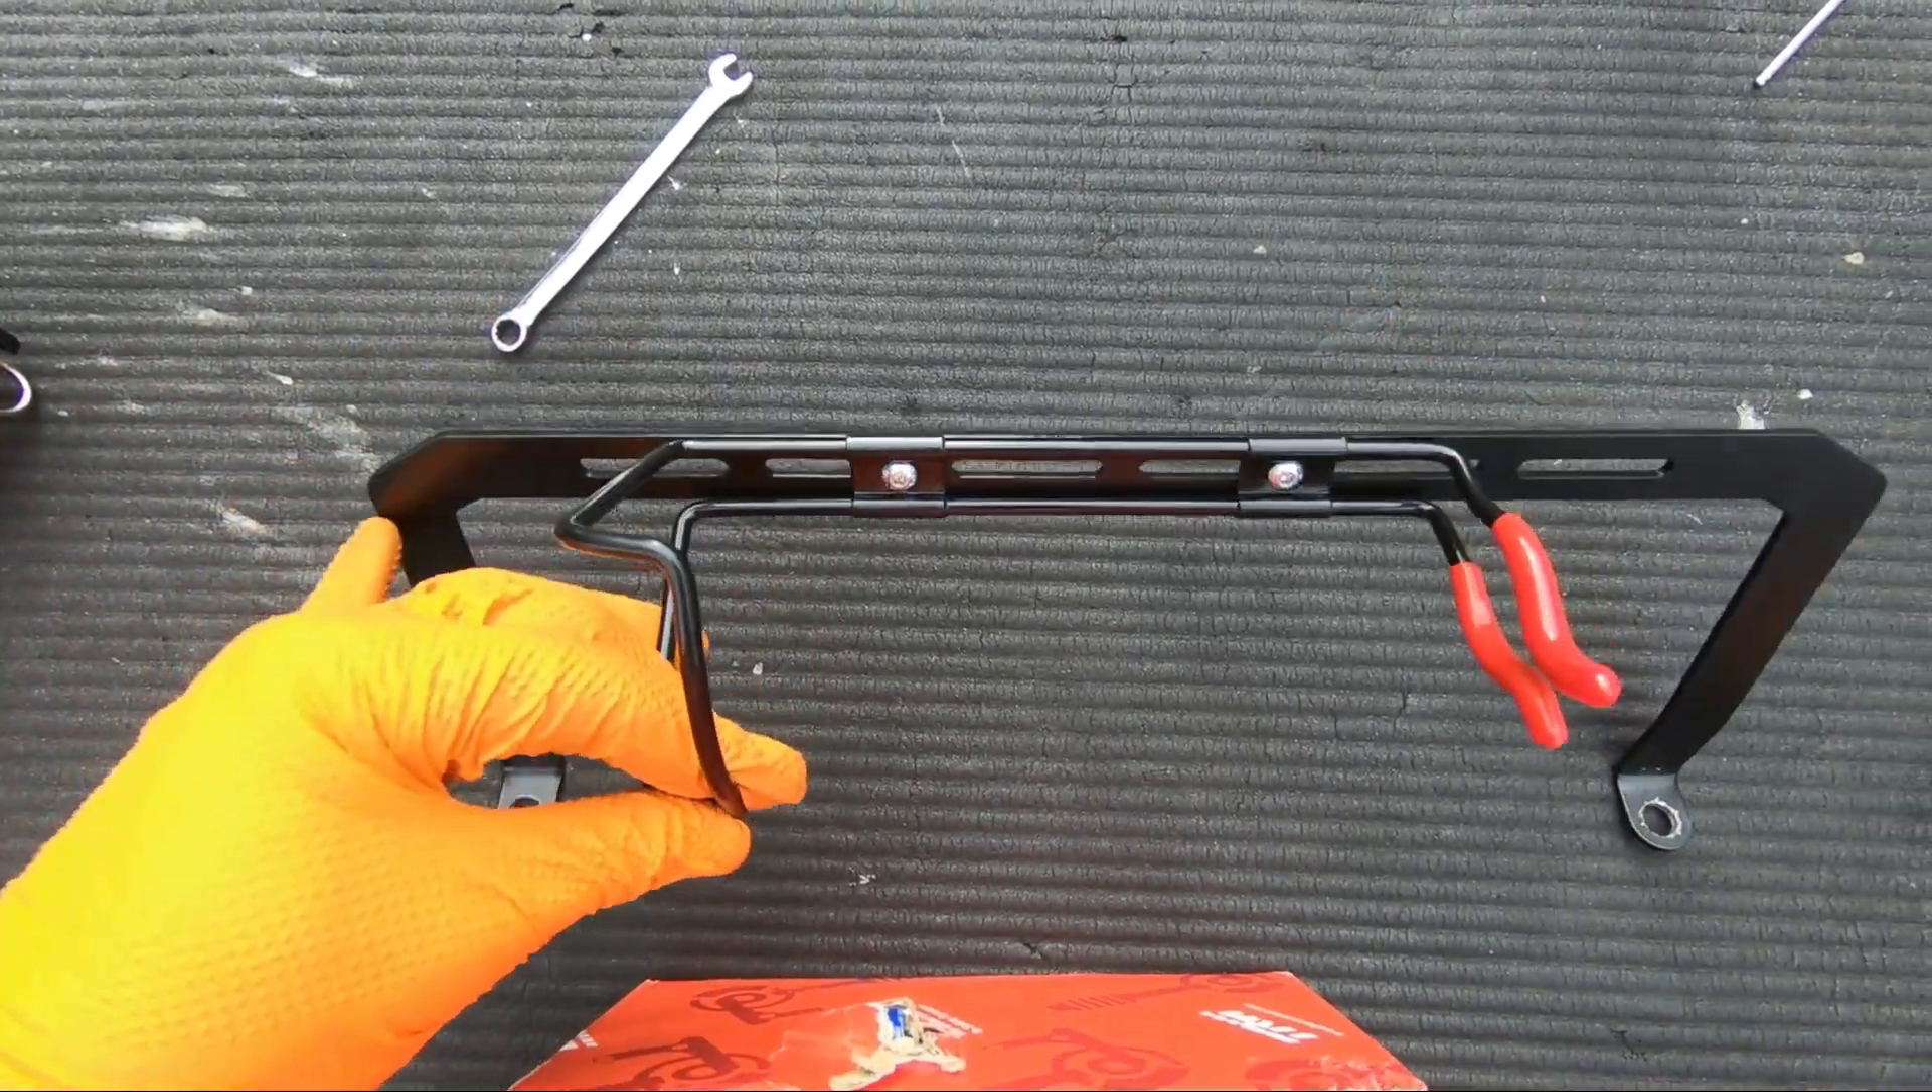I have the cage mounted to the bracket there.